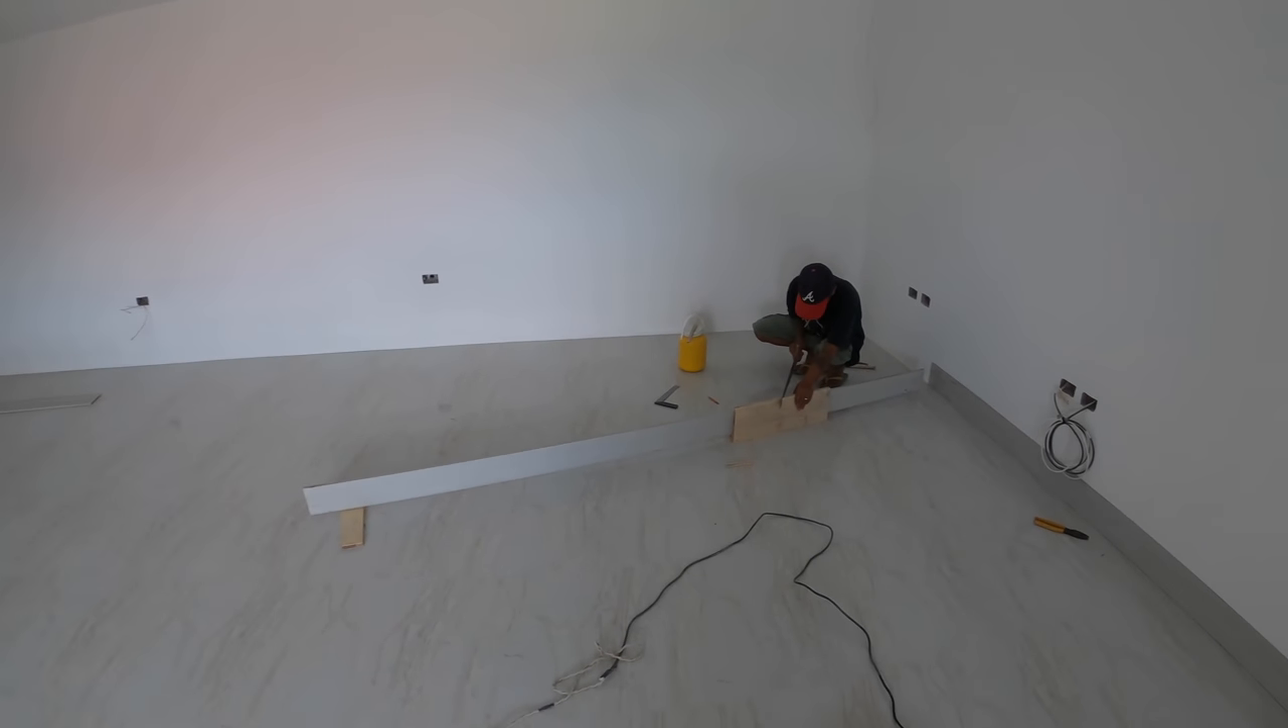All right, coming up into the media room, Mr. Ferdy, one of our other carpenters, is starting to install the baseboard you see here along the bottom edge, the gray board.